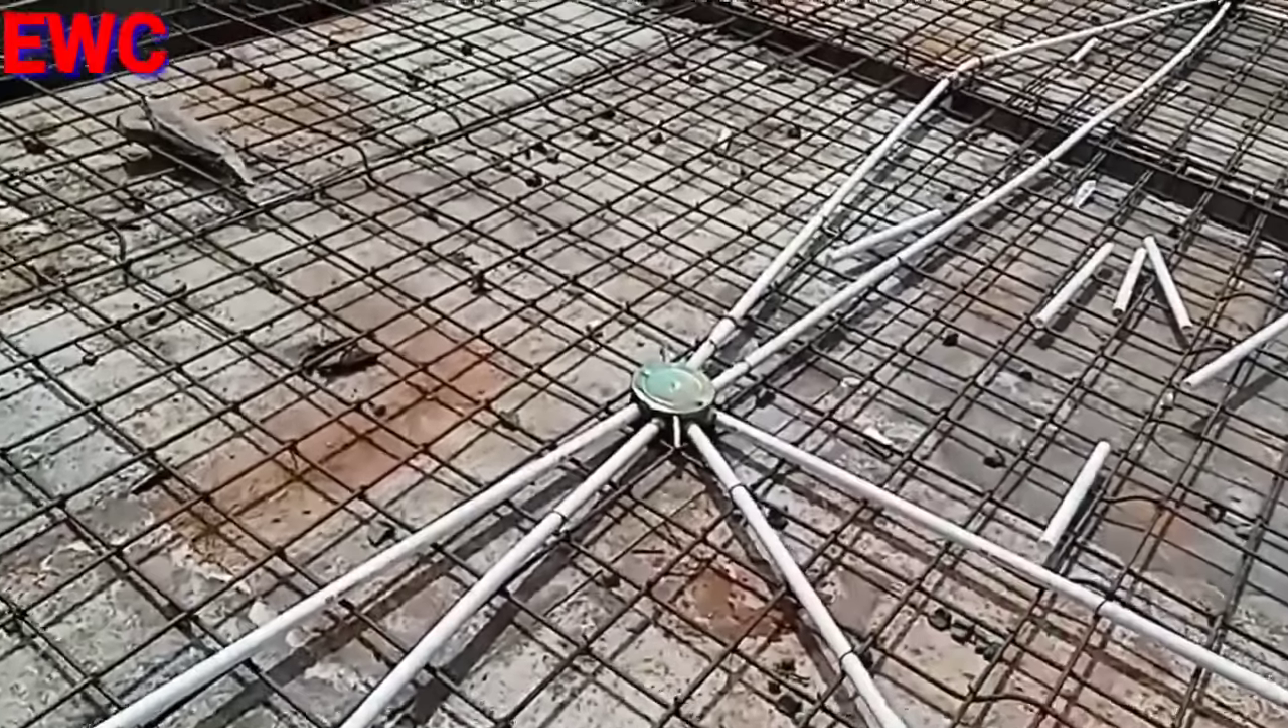तो मैंने यहाँ पे लगा दिया है आठ होल वाले fan box को।